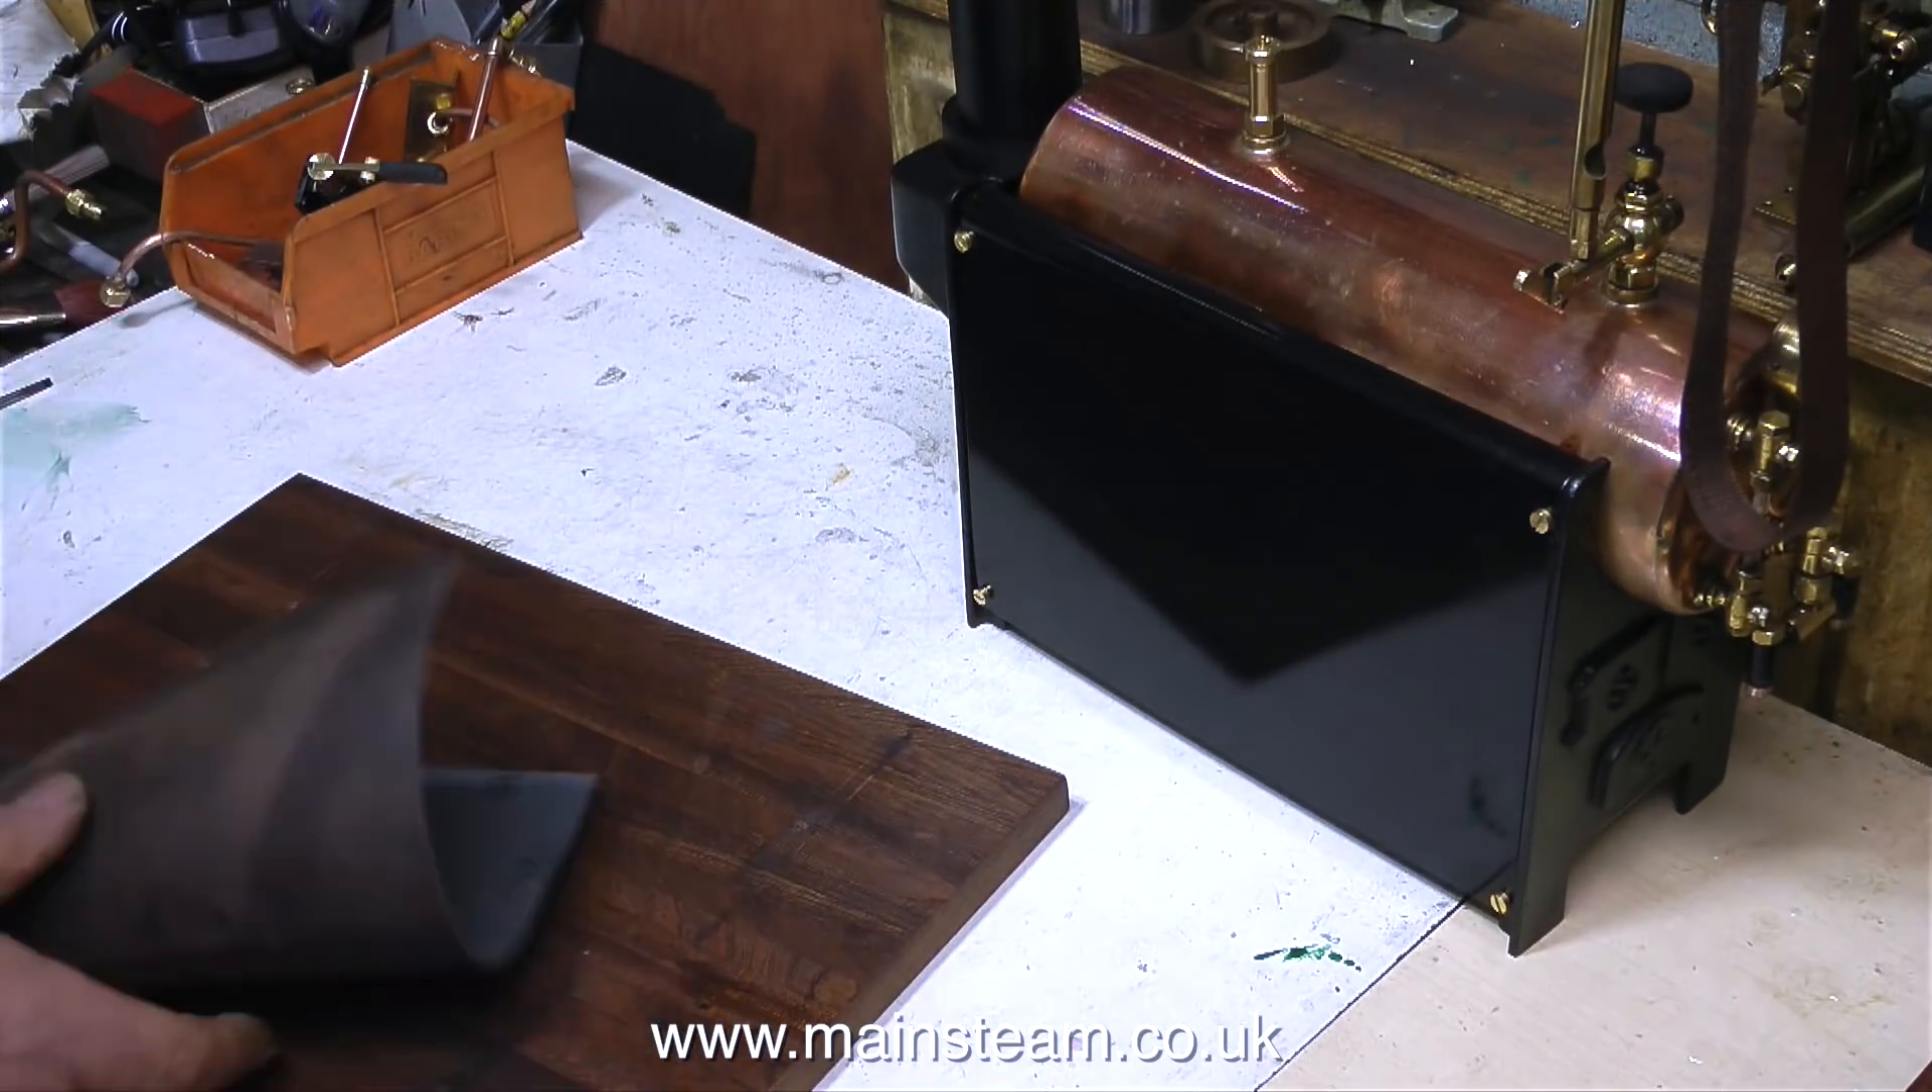Now all the parts have been removed from the baseboard I can rub it down with some sandpaper.